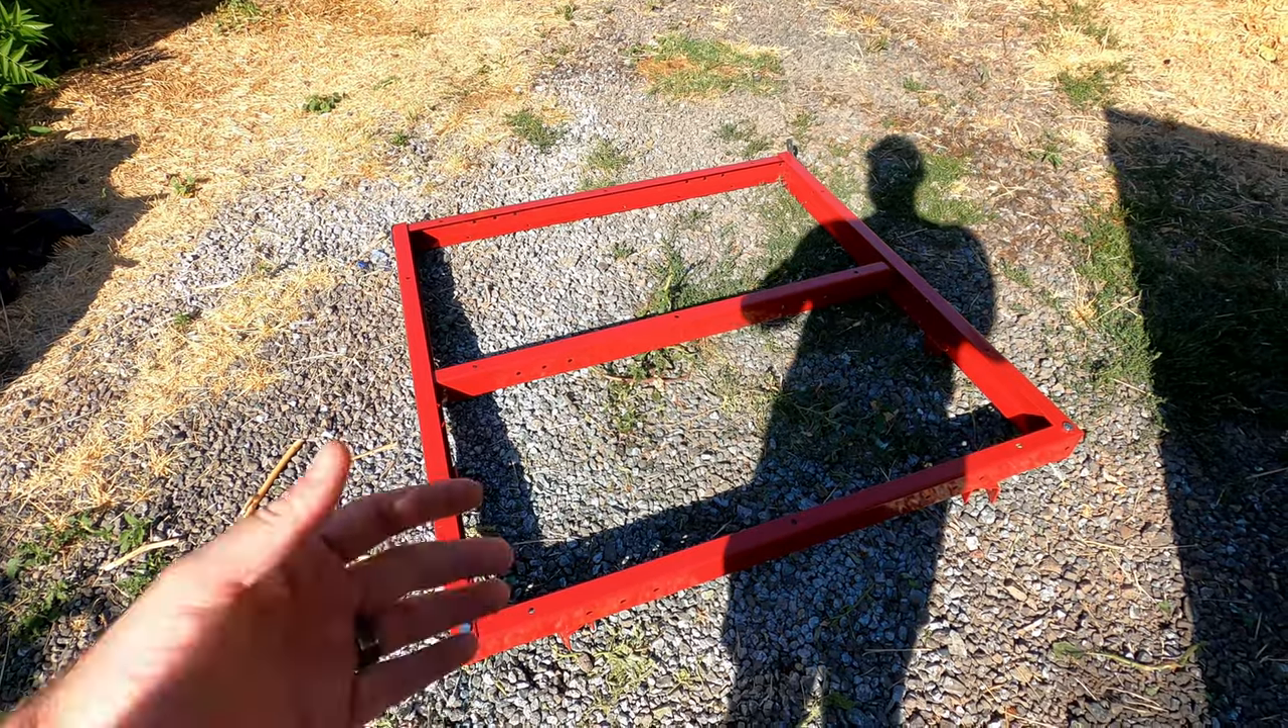Well, I've got the first section put together.